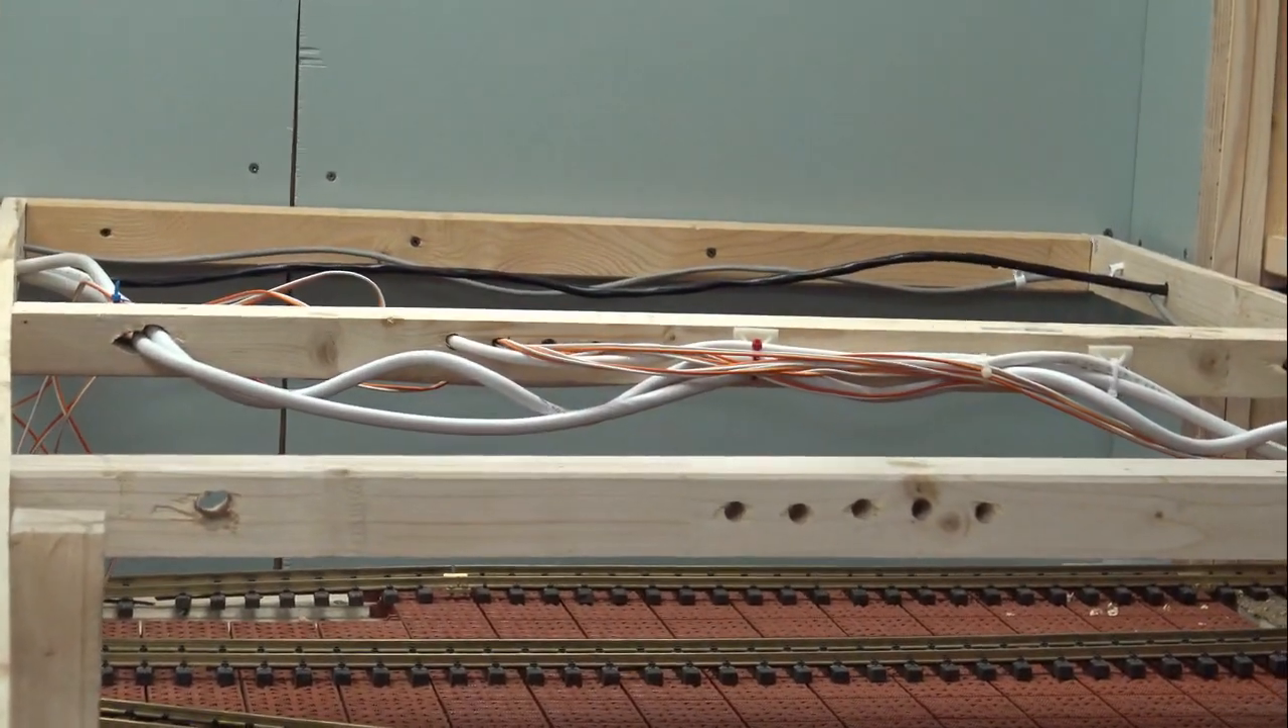Donc le cadre est en place.